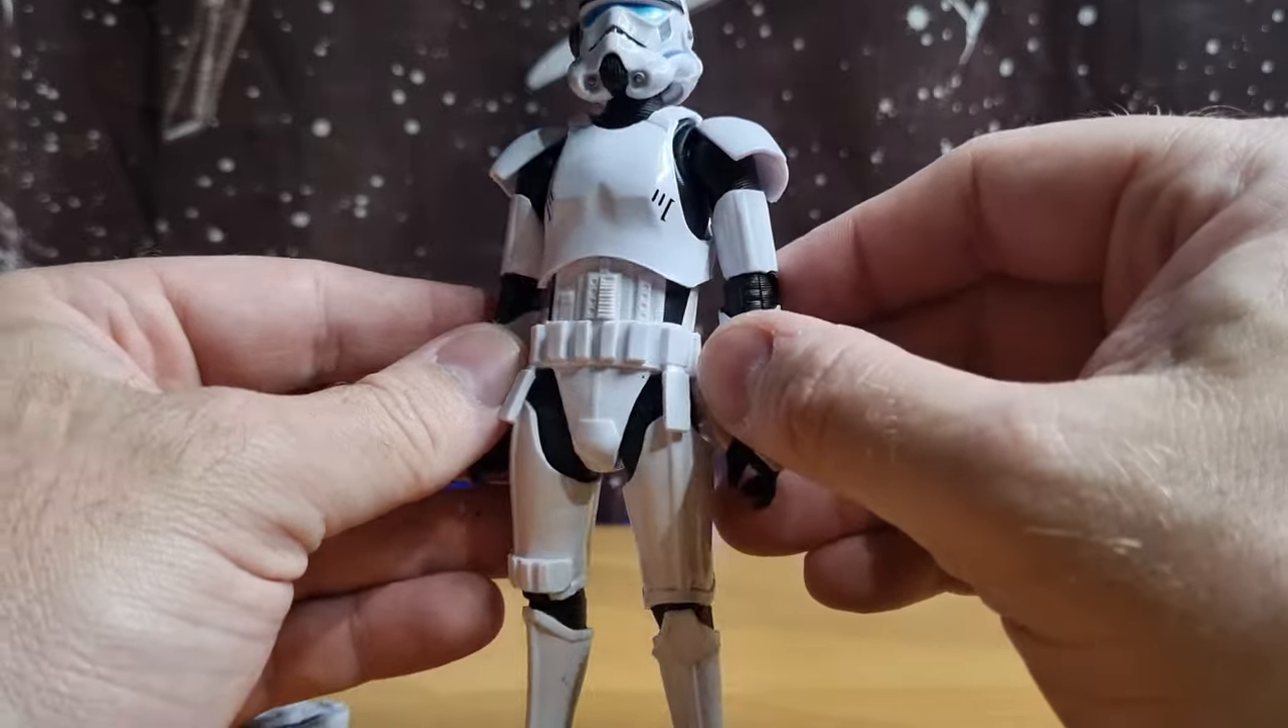There's something with the mold um of the shoulder armor they're not sitting down properly.